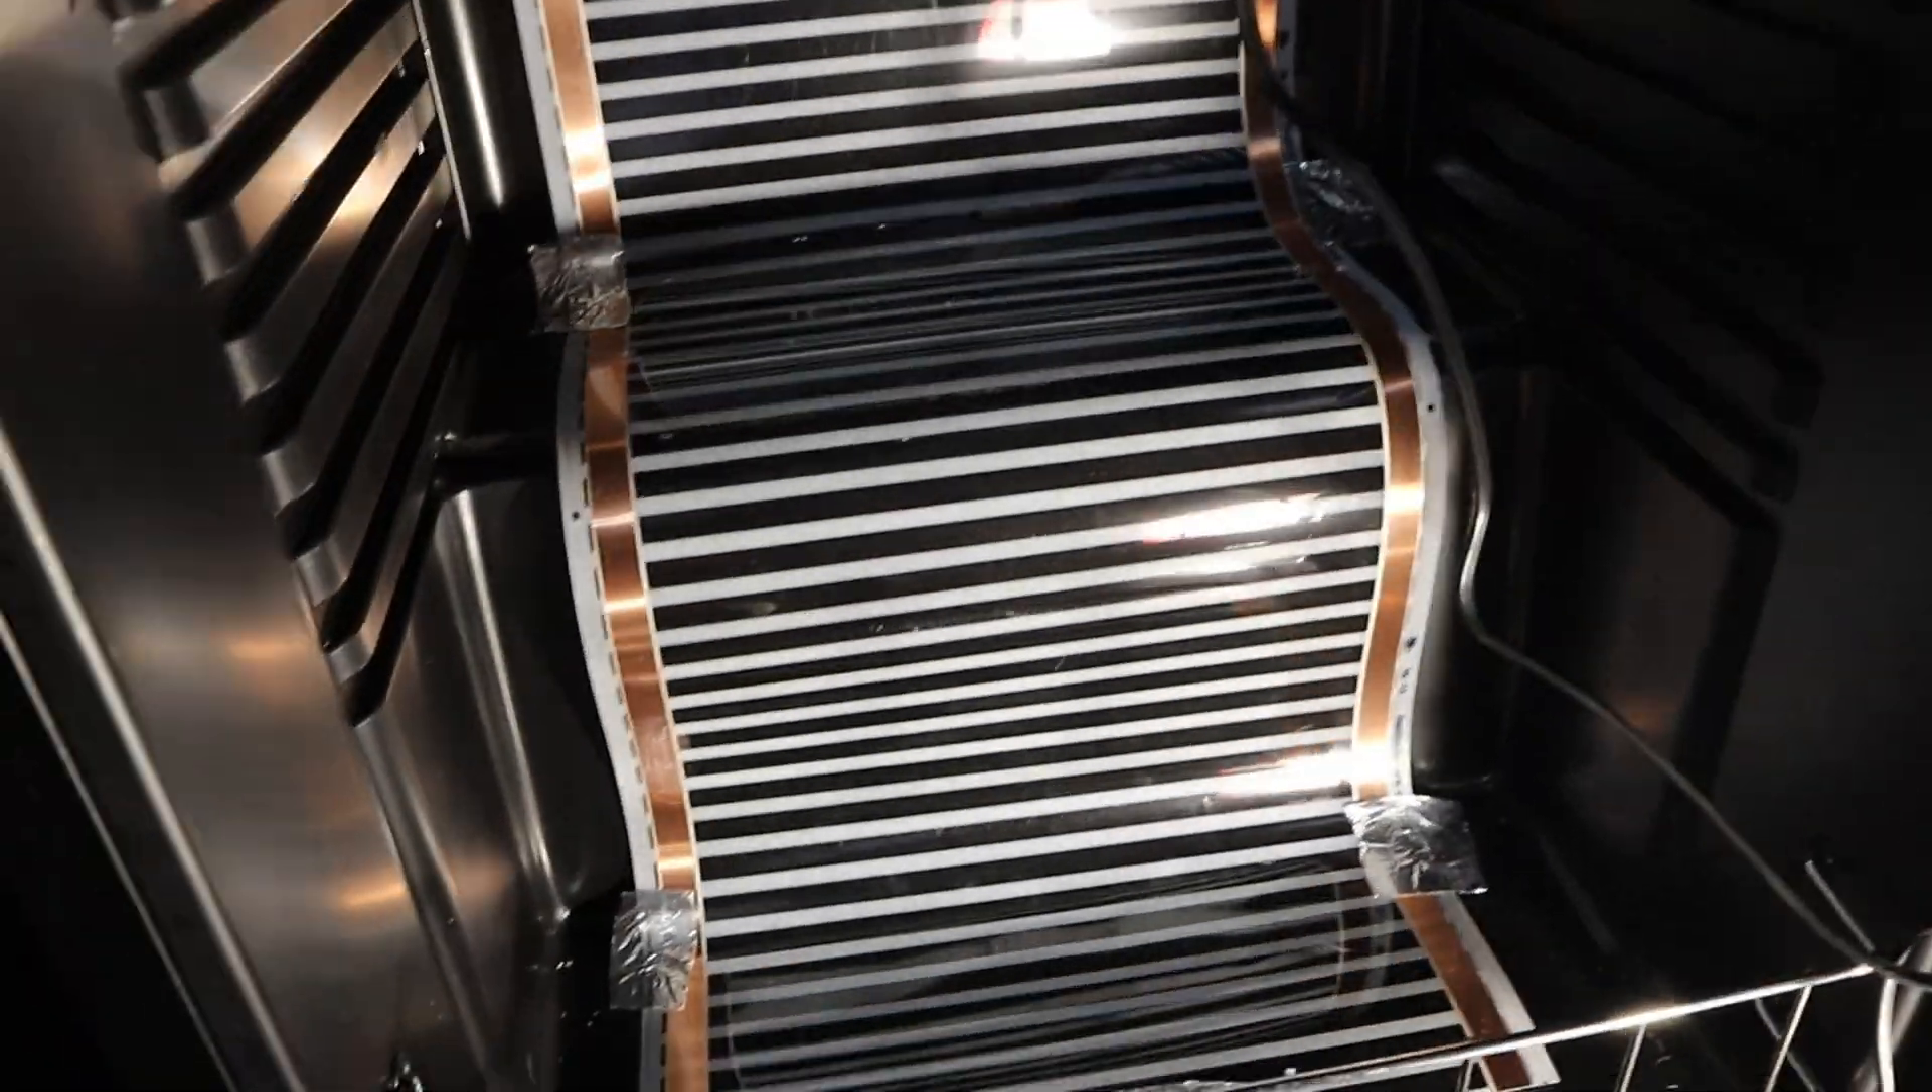So you can see we got that flex watt tape in there. It's taped up at the top. And then I just followed the contour of the back.